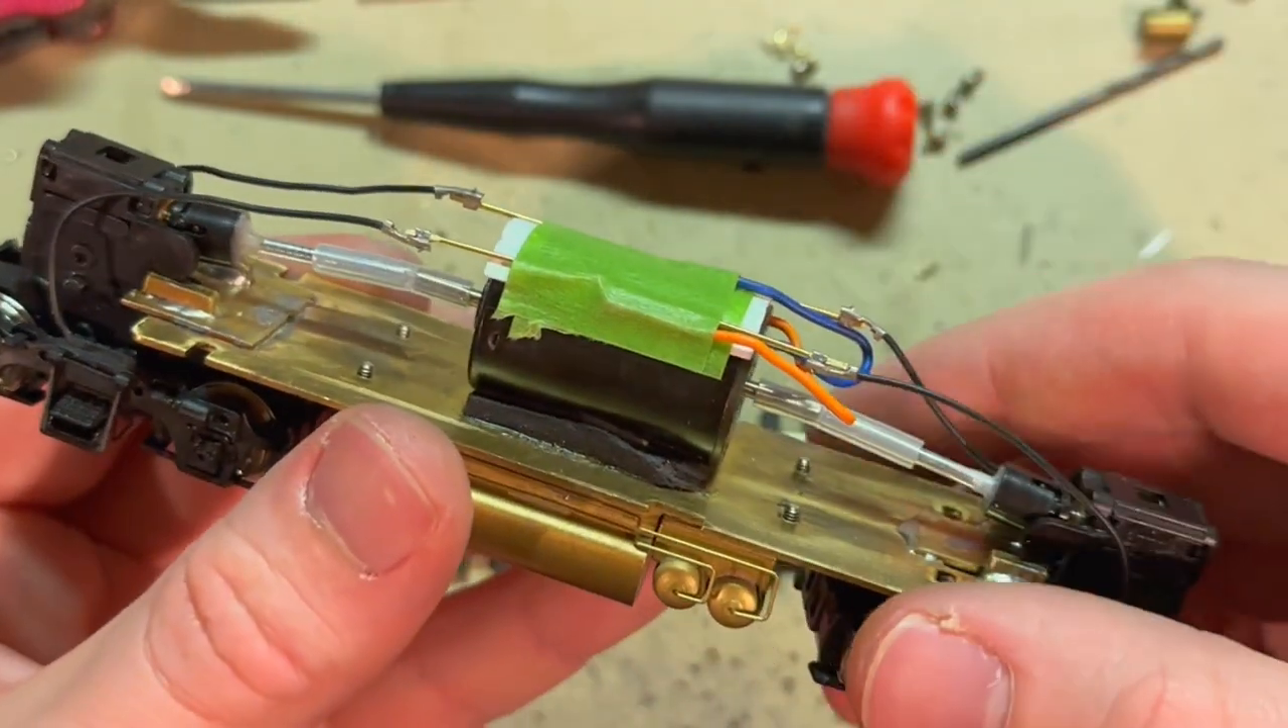And I just came up with this simple wiring system that's taped in place.